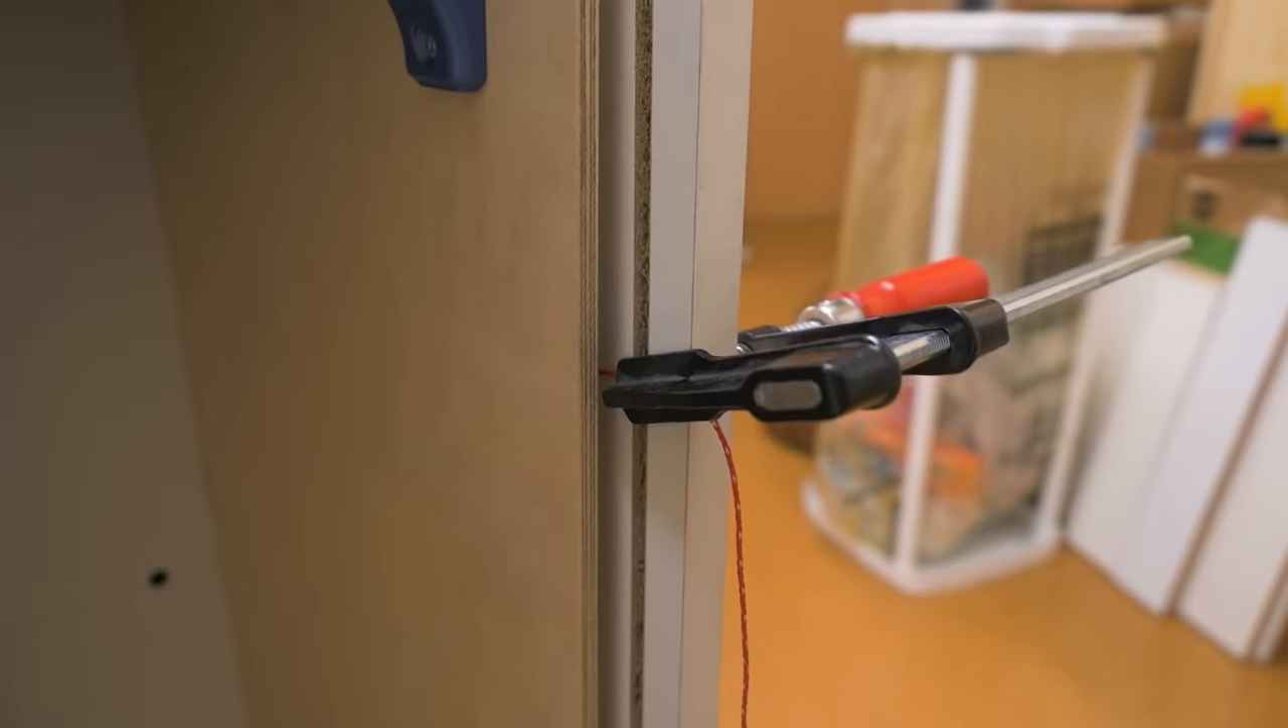The string is clamped to the back.